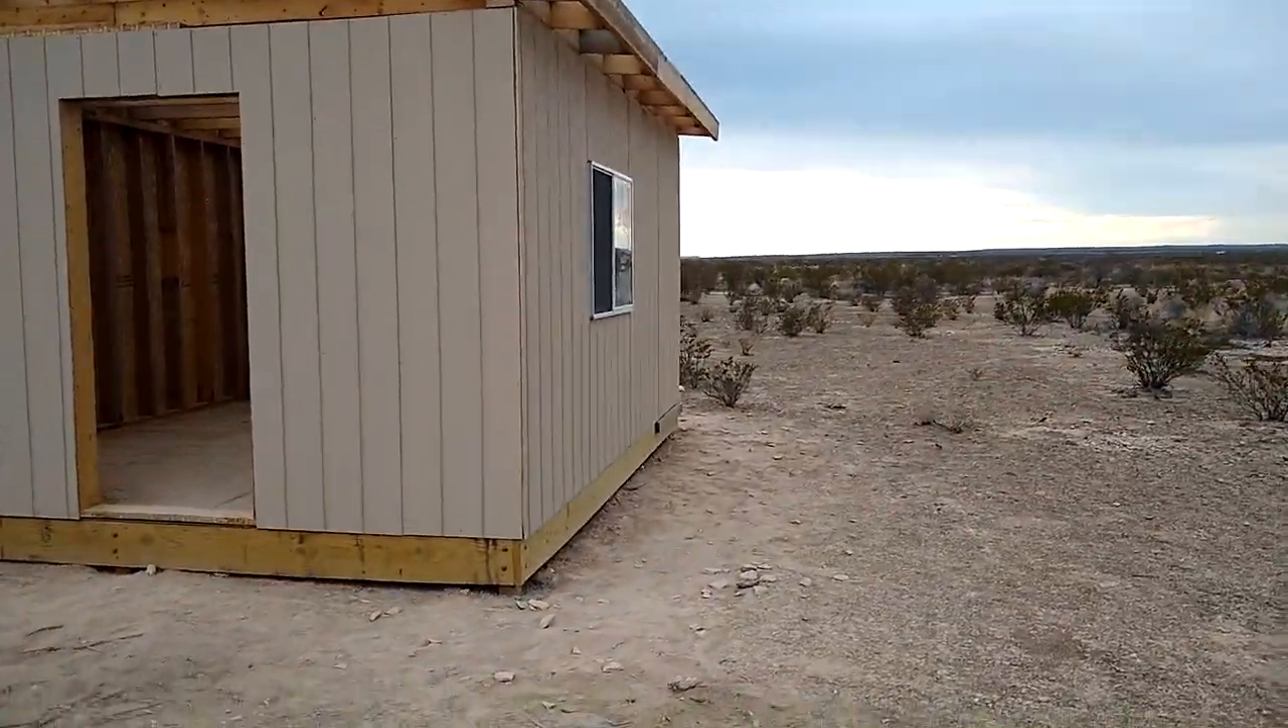So we have most of the siding up on our little building here.